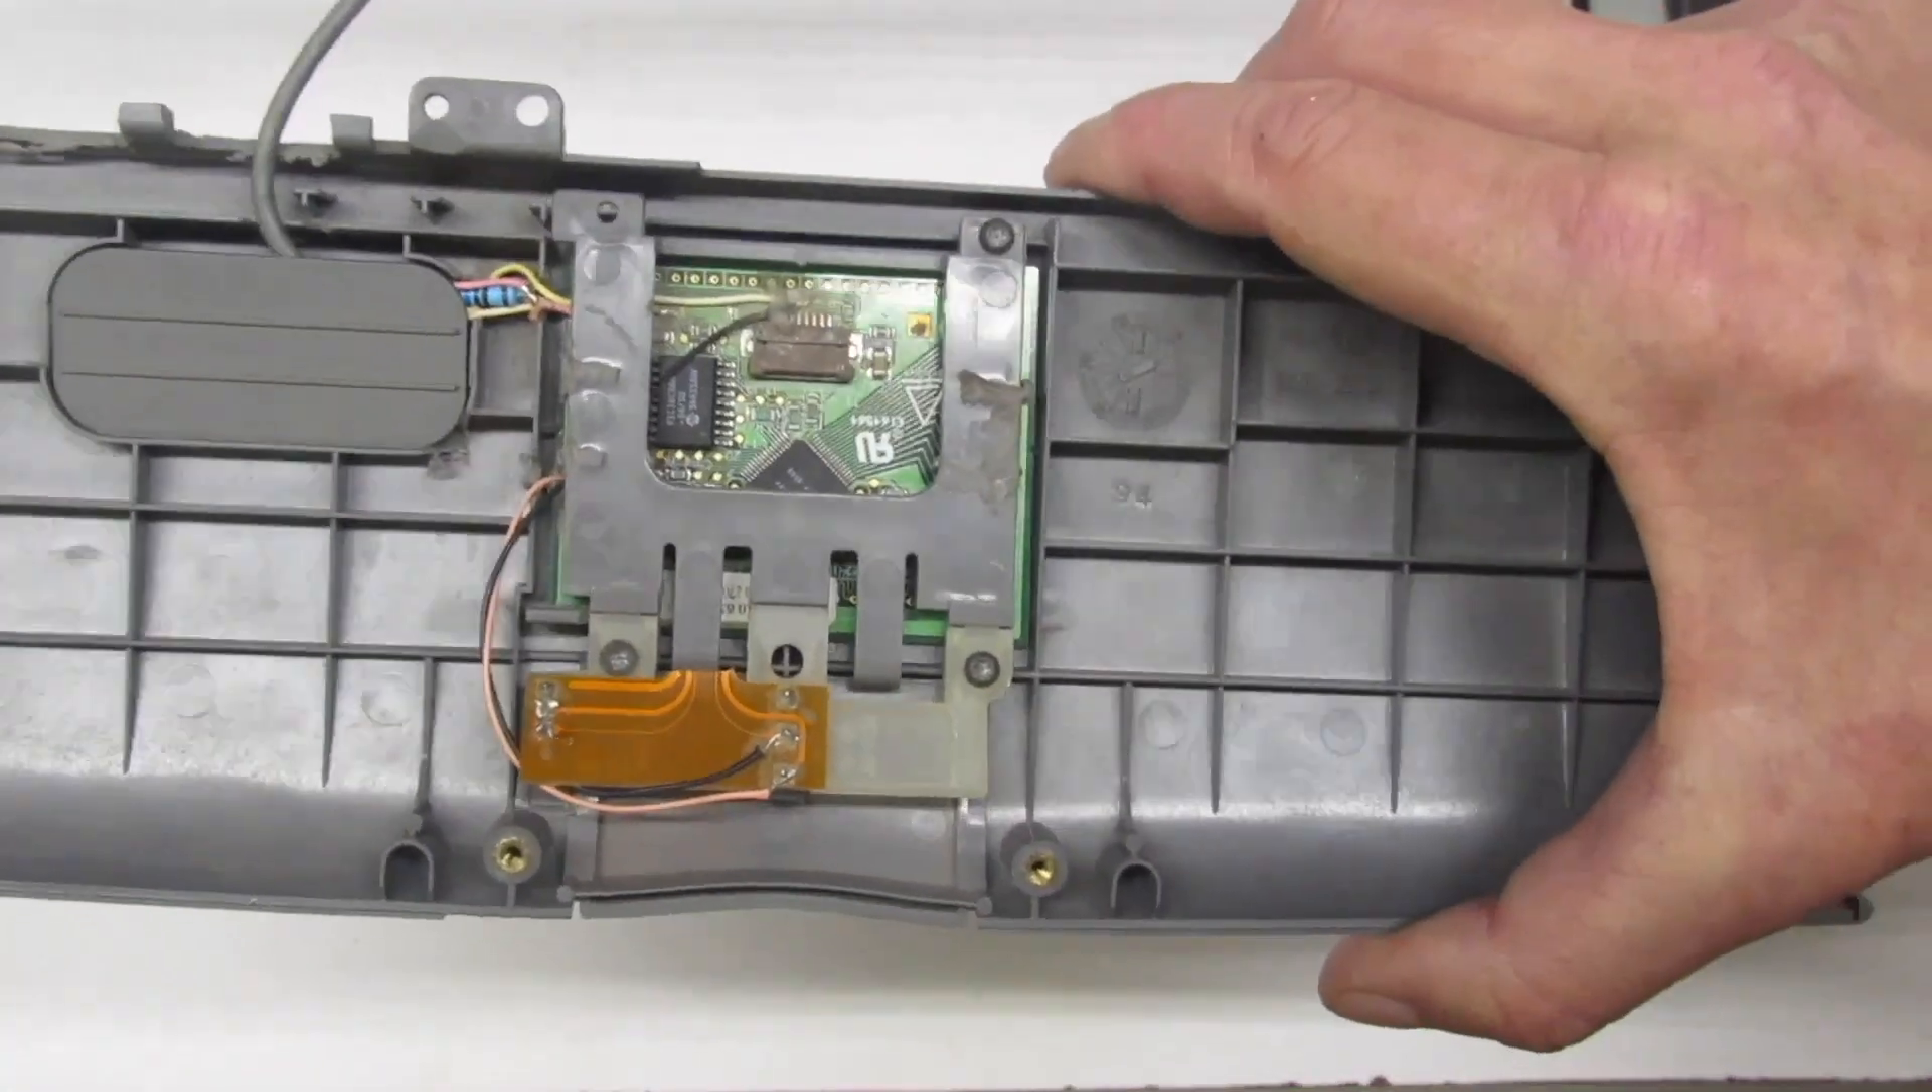Here is the trackpad ADB for the uh powerbook 520 I've got it installed.